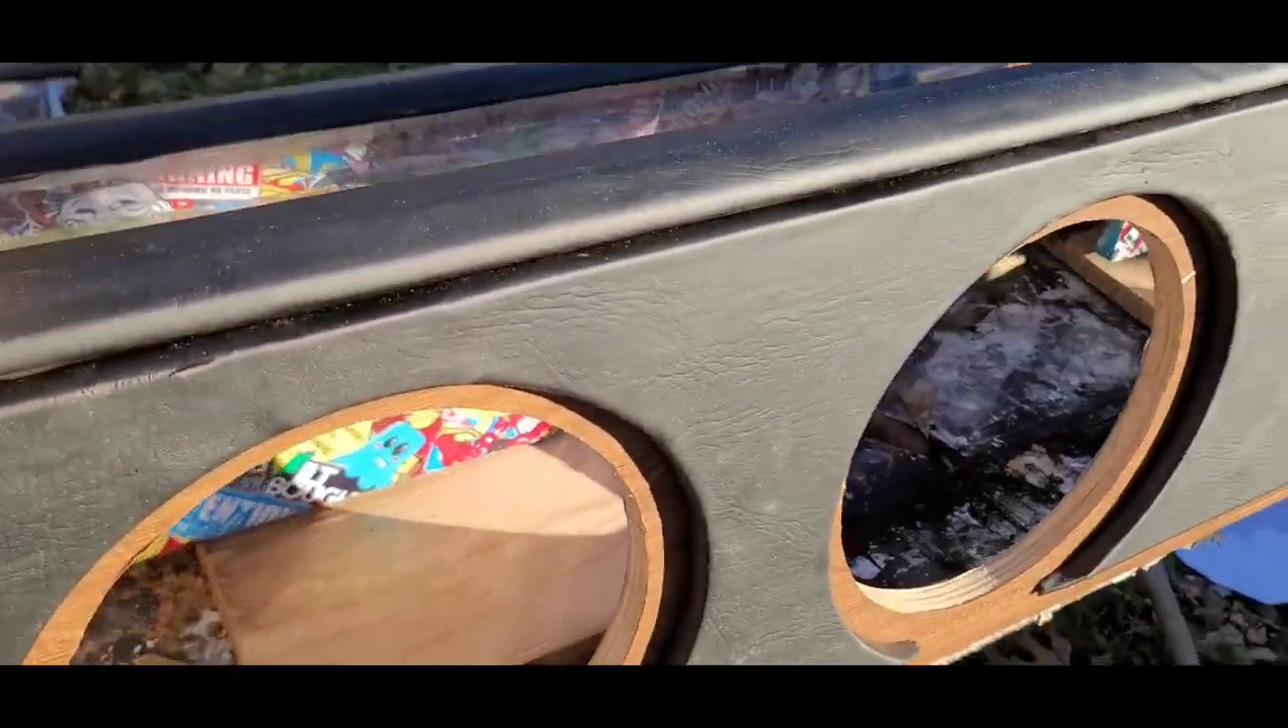All right guys i got the front panel on as you can see.